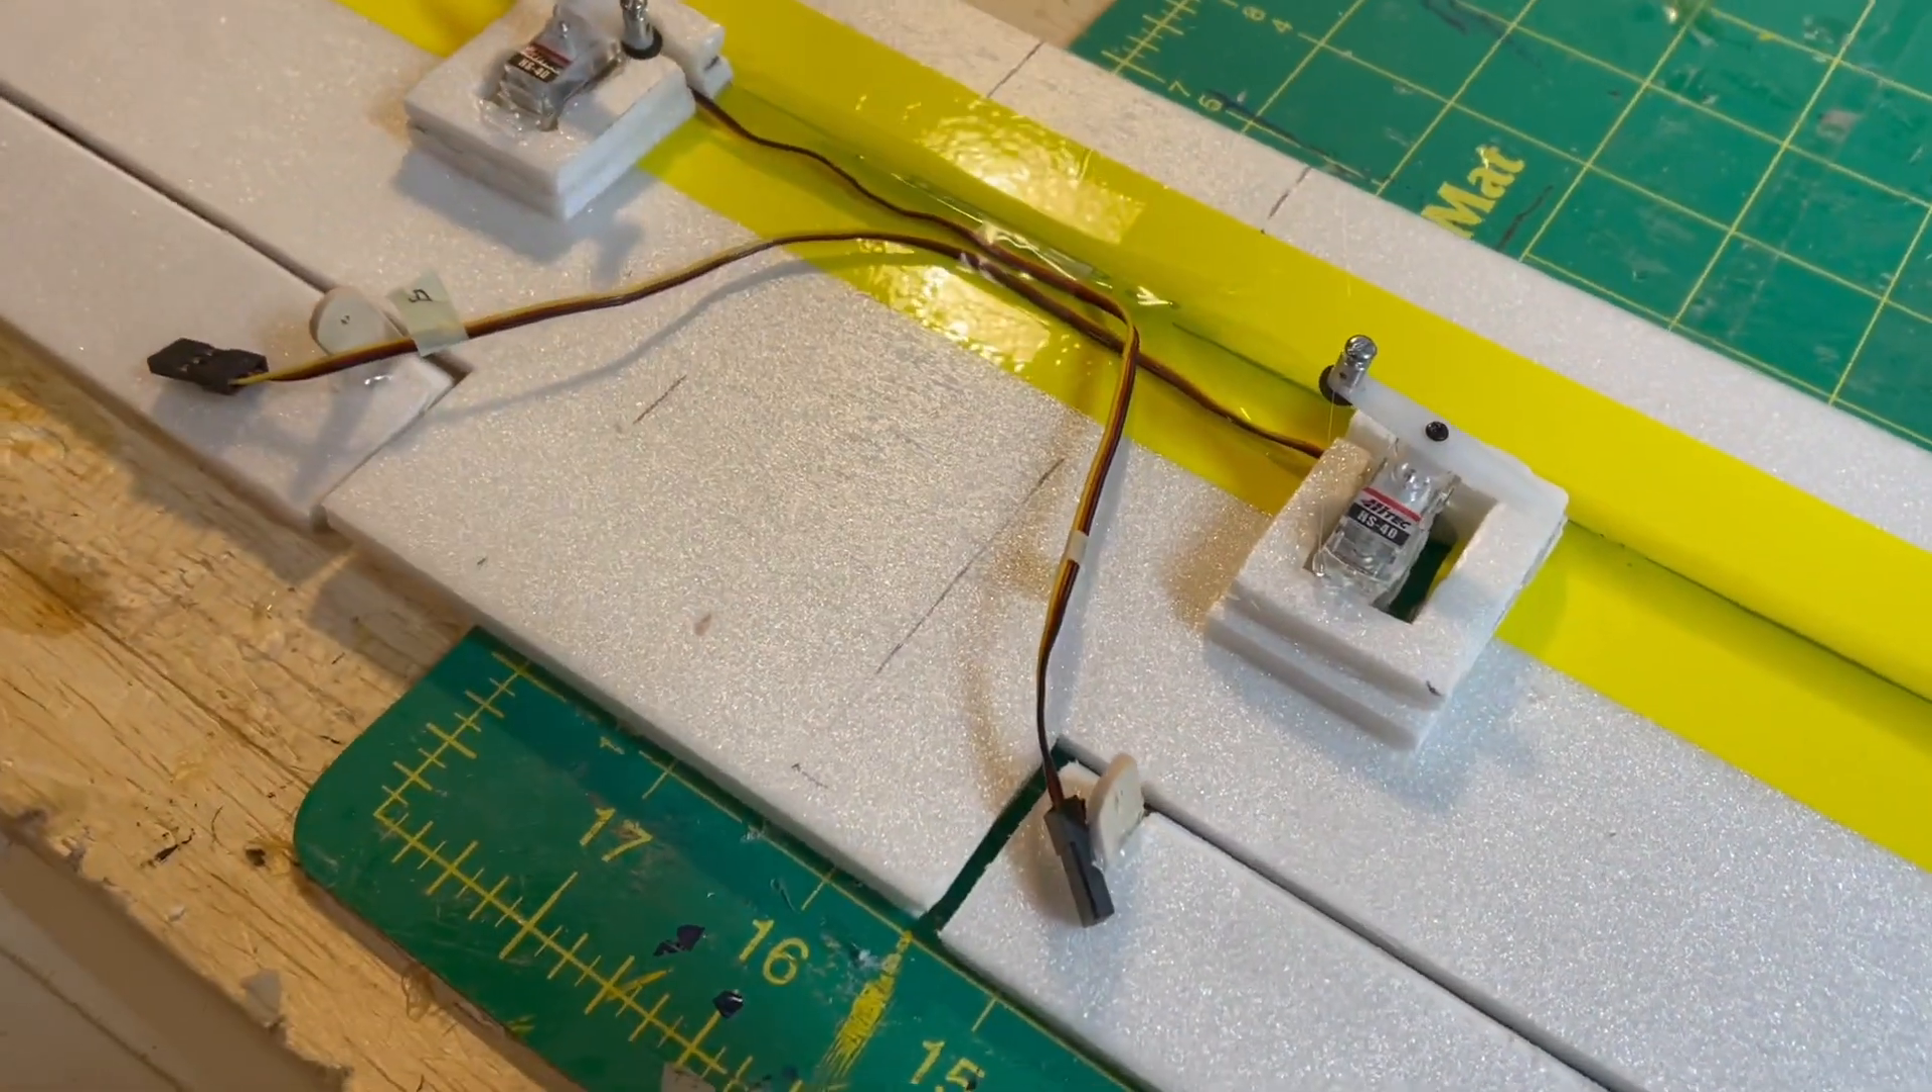This is another view of the wing with the ailerons servos installed.